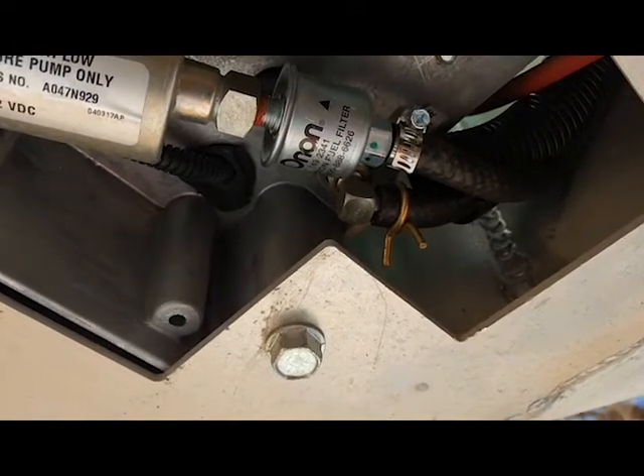All right got the new filter on there. Just screwed right in.